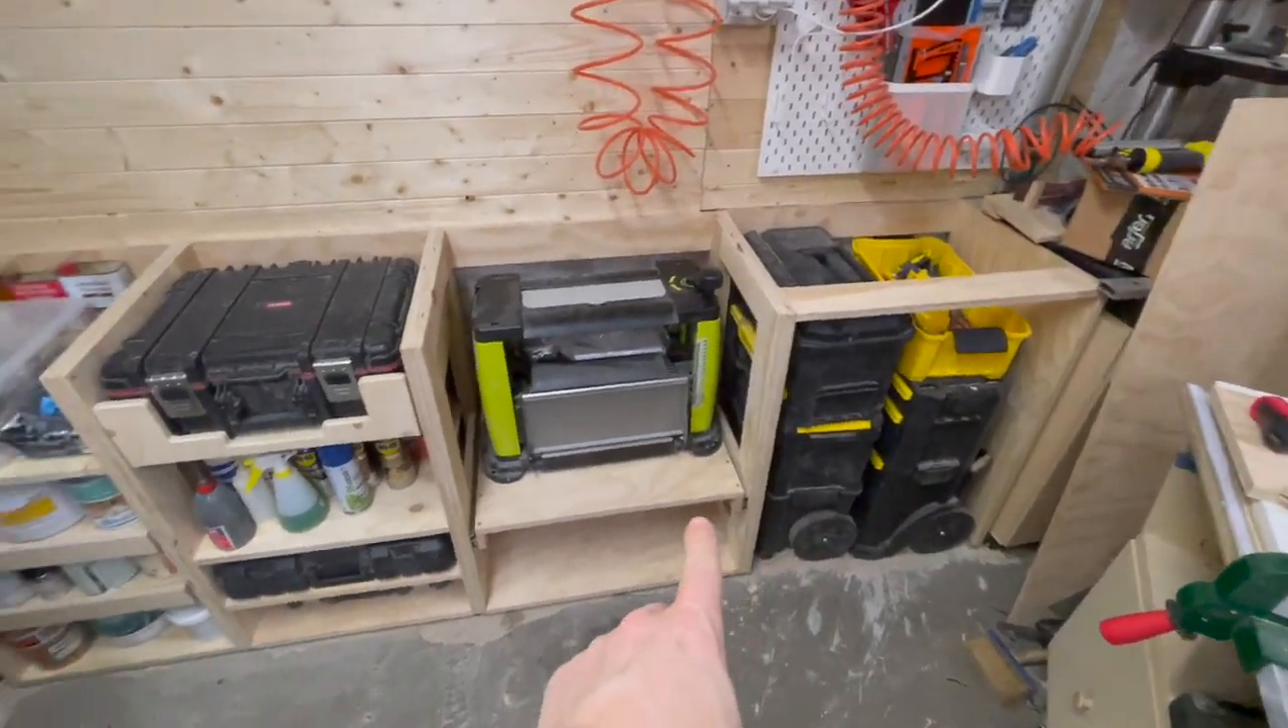Tutto il layout praticamente è pronto come possiamo vedere l'ho finito tutto è anche già tutto riempito manca solo il top.